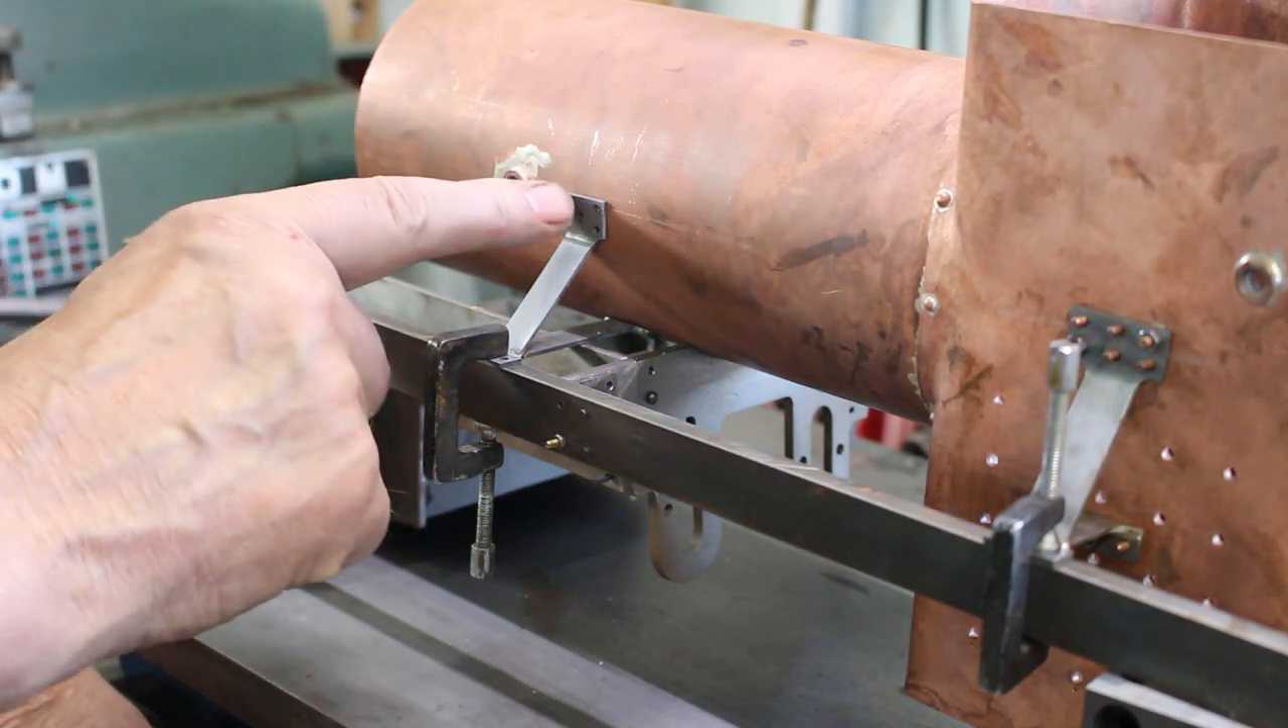The rear boiler support brackets which I made earlier are just bolted on to the boiler barrel.